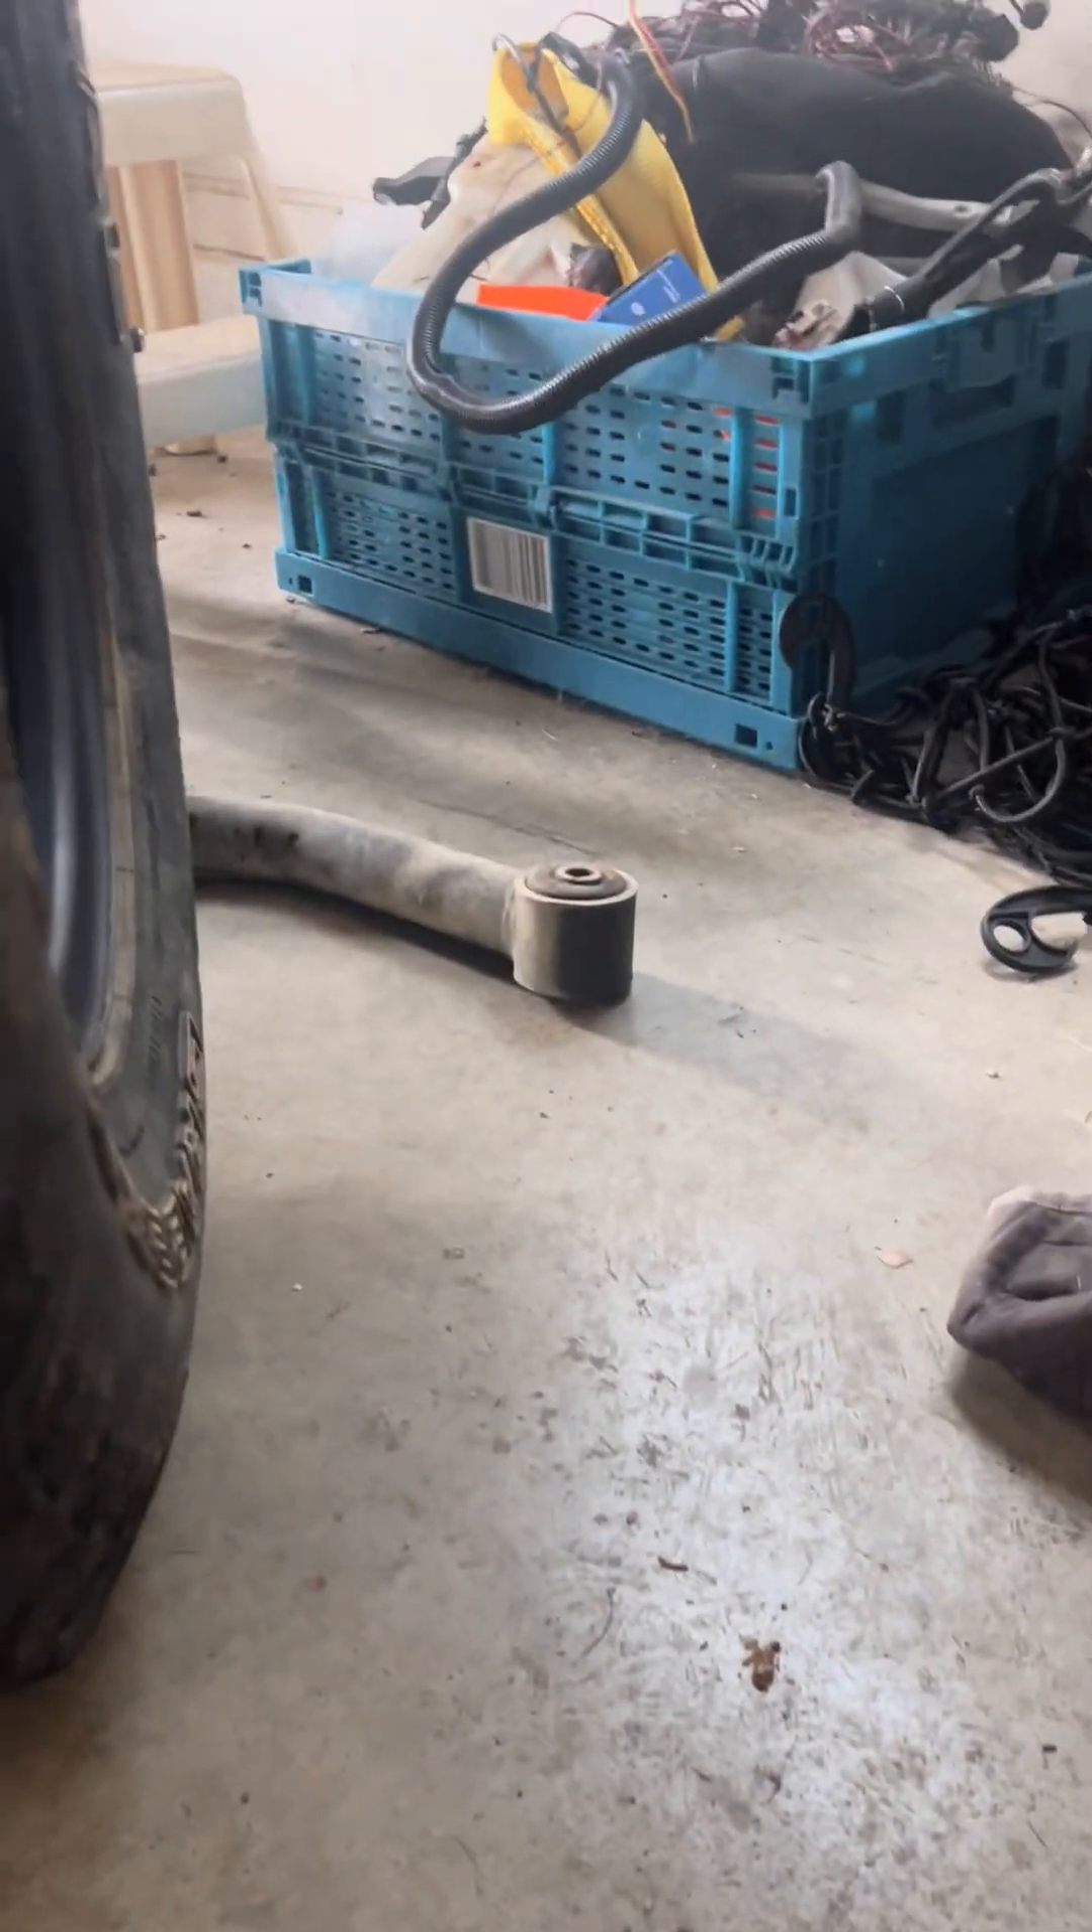But as you can see old control arms are off right here and we're going to get the new ones out get them adjusted and then try to slap these back in.